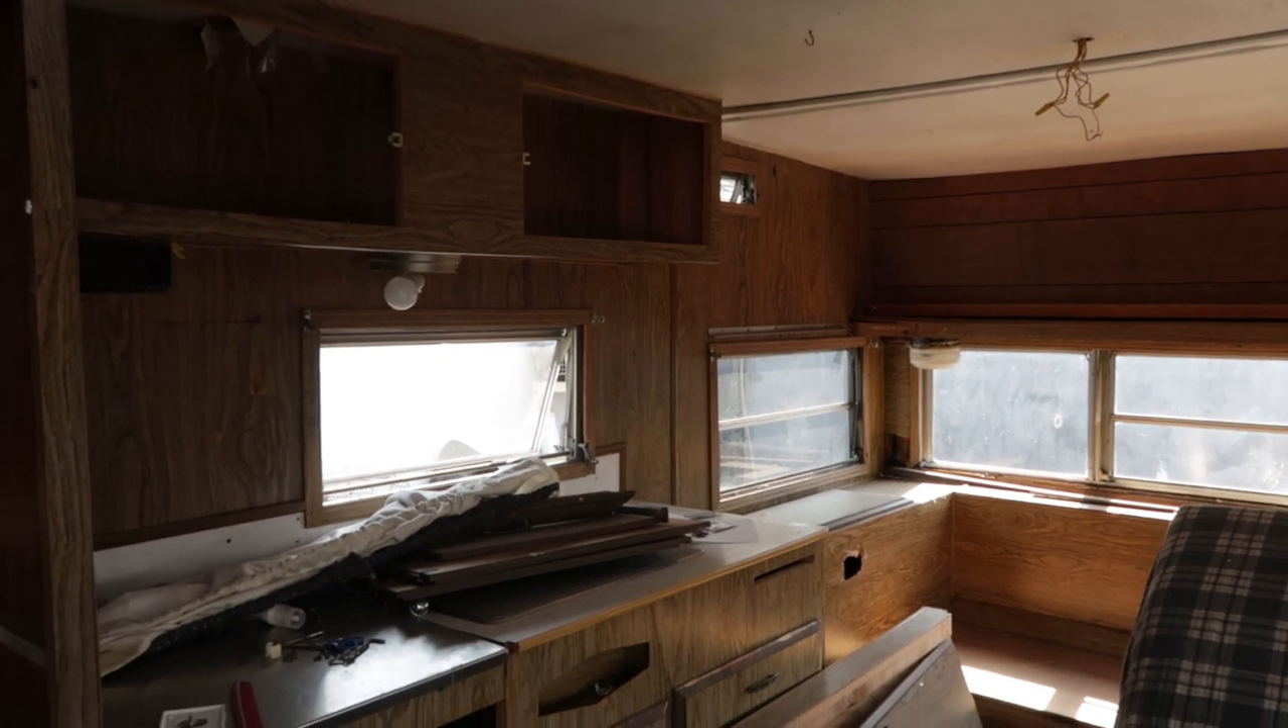Cabinet doors are off window coverings are off still no fridge.